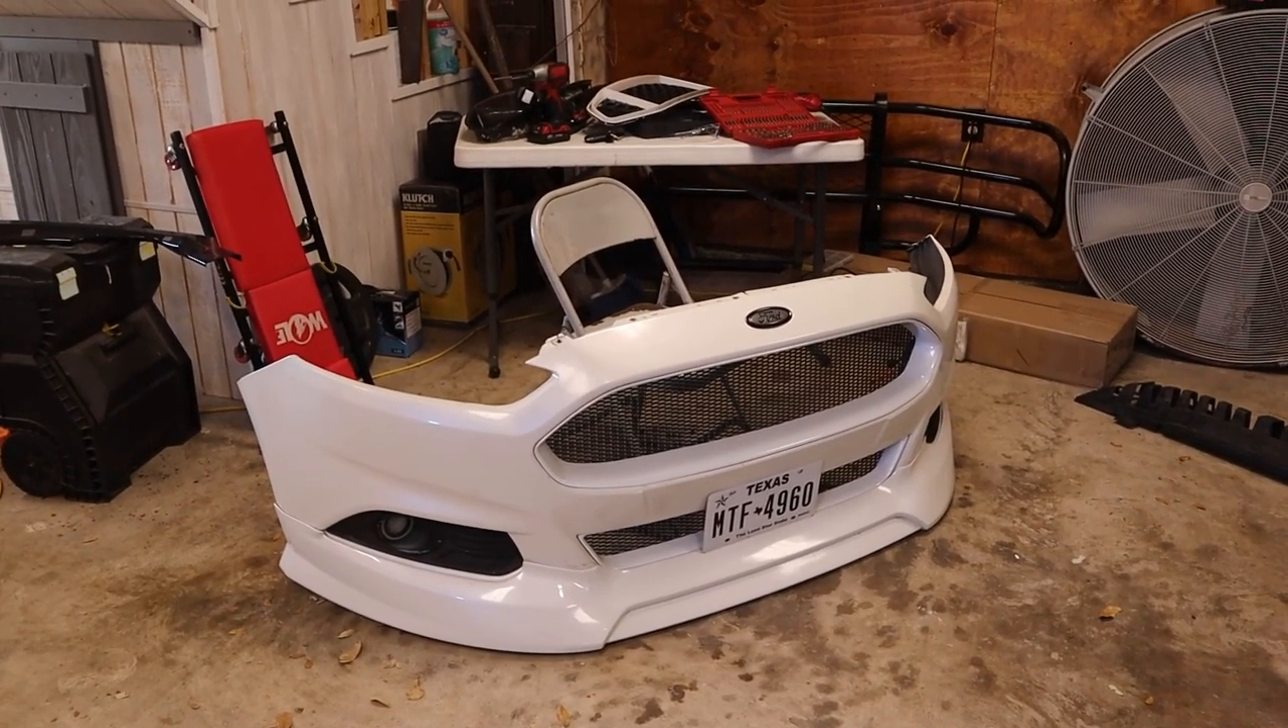Just like that we are done installing the grill.